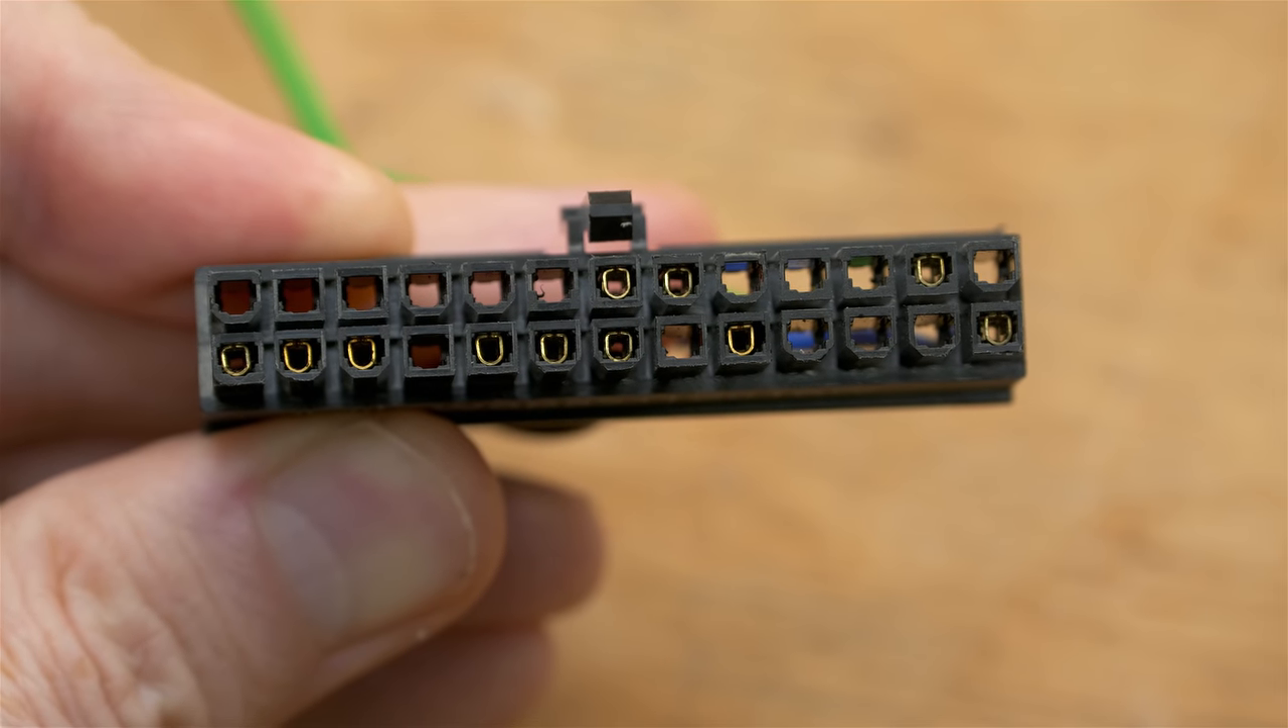And, if you look up close at the connector, you can see a lot of empty holes there. And, where you see the copper is where I have the wires in there.